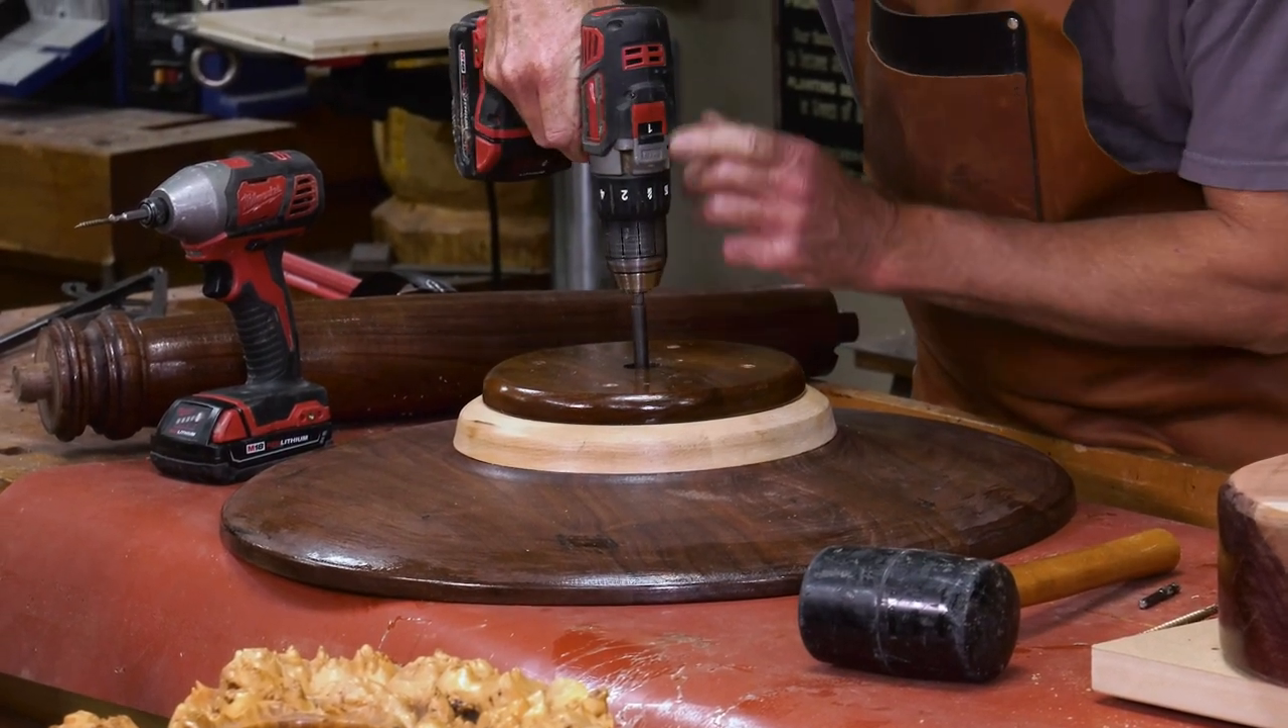You can see I've added one more disc to the bottom of this.